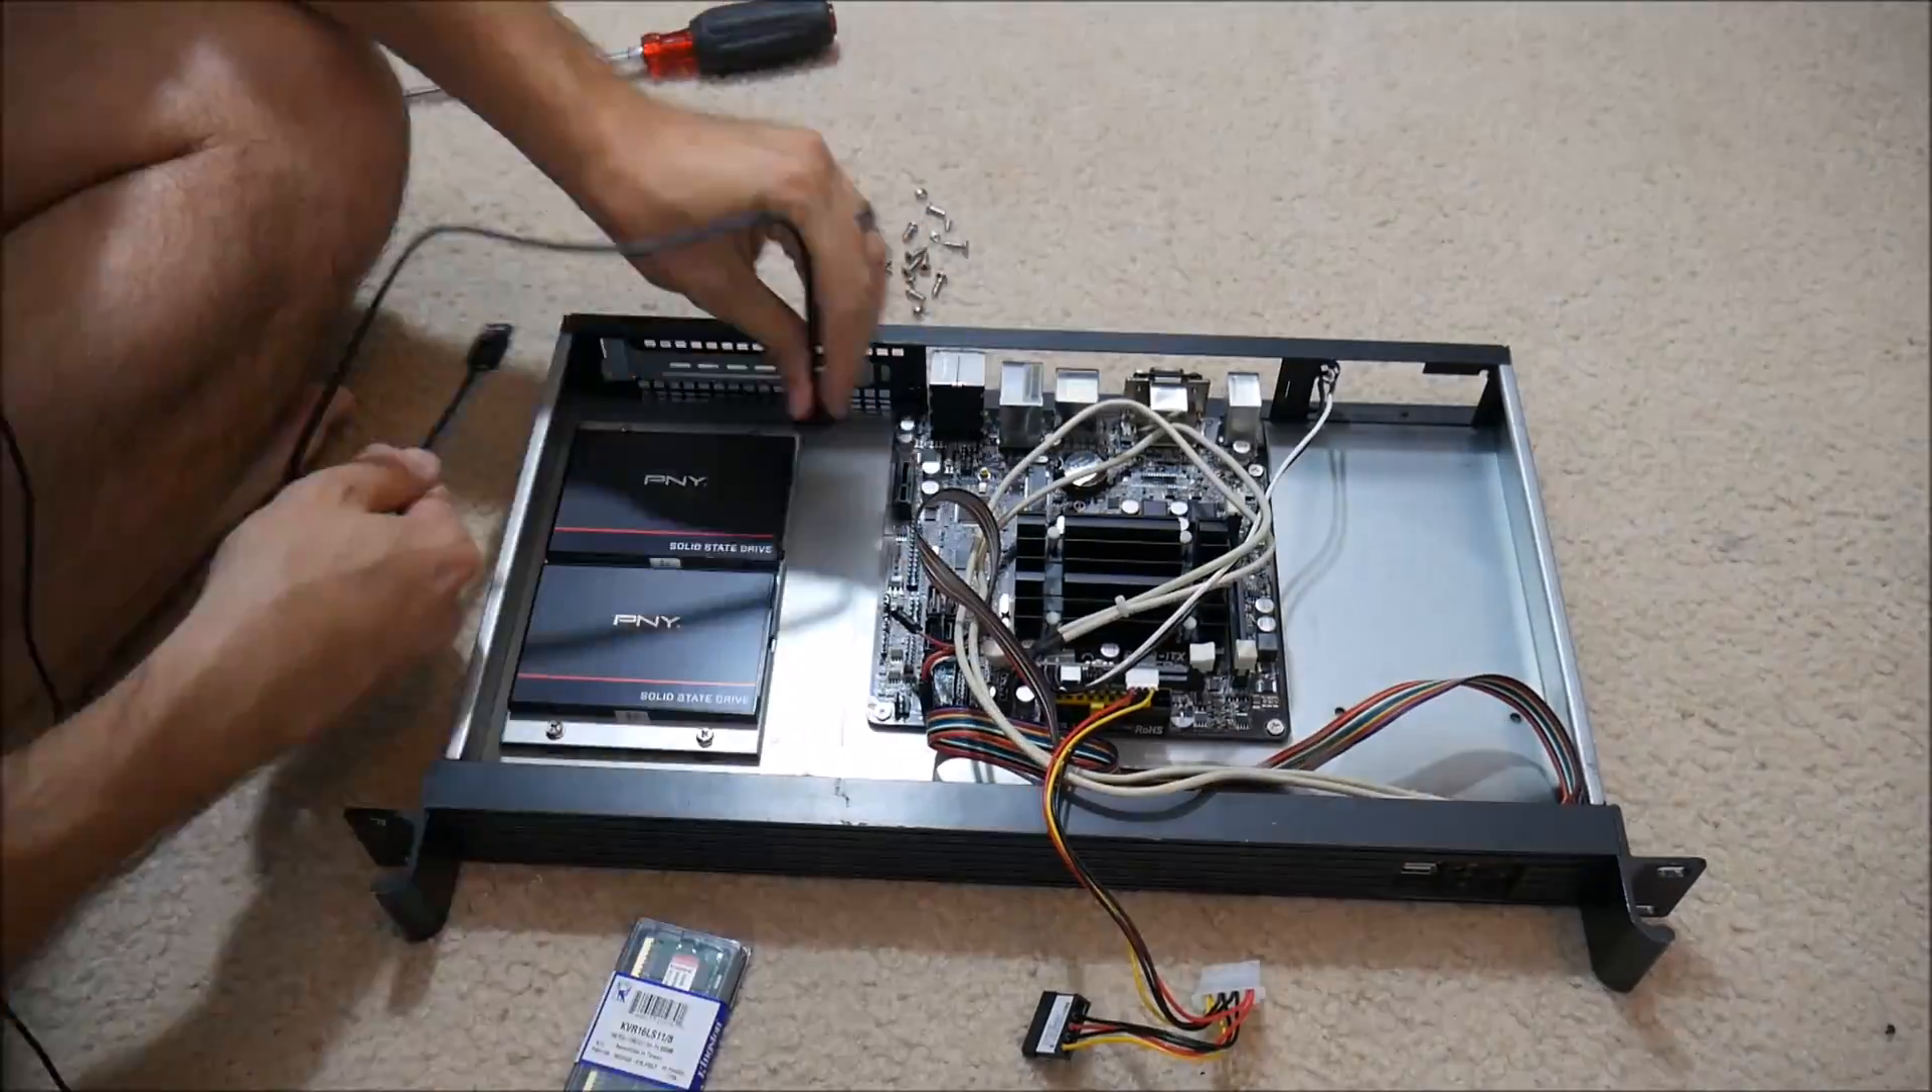So we'll go ahead and get those added to this hard drive plate and installed in the chassis. Okay, now we have the hard drives installed.